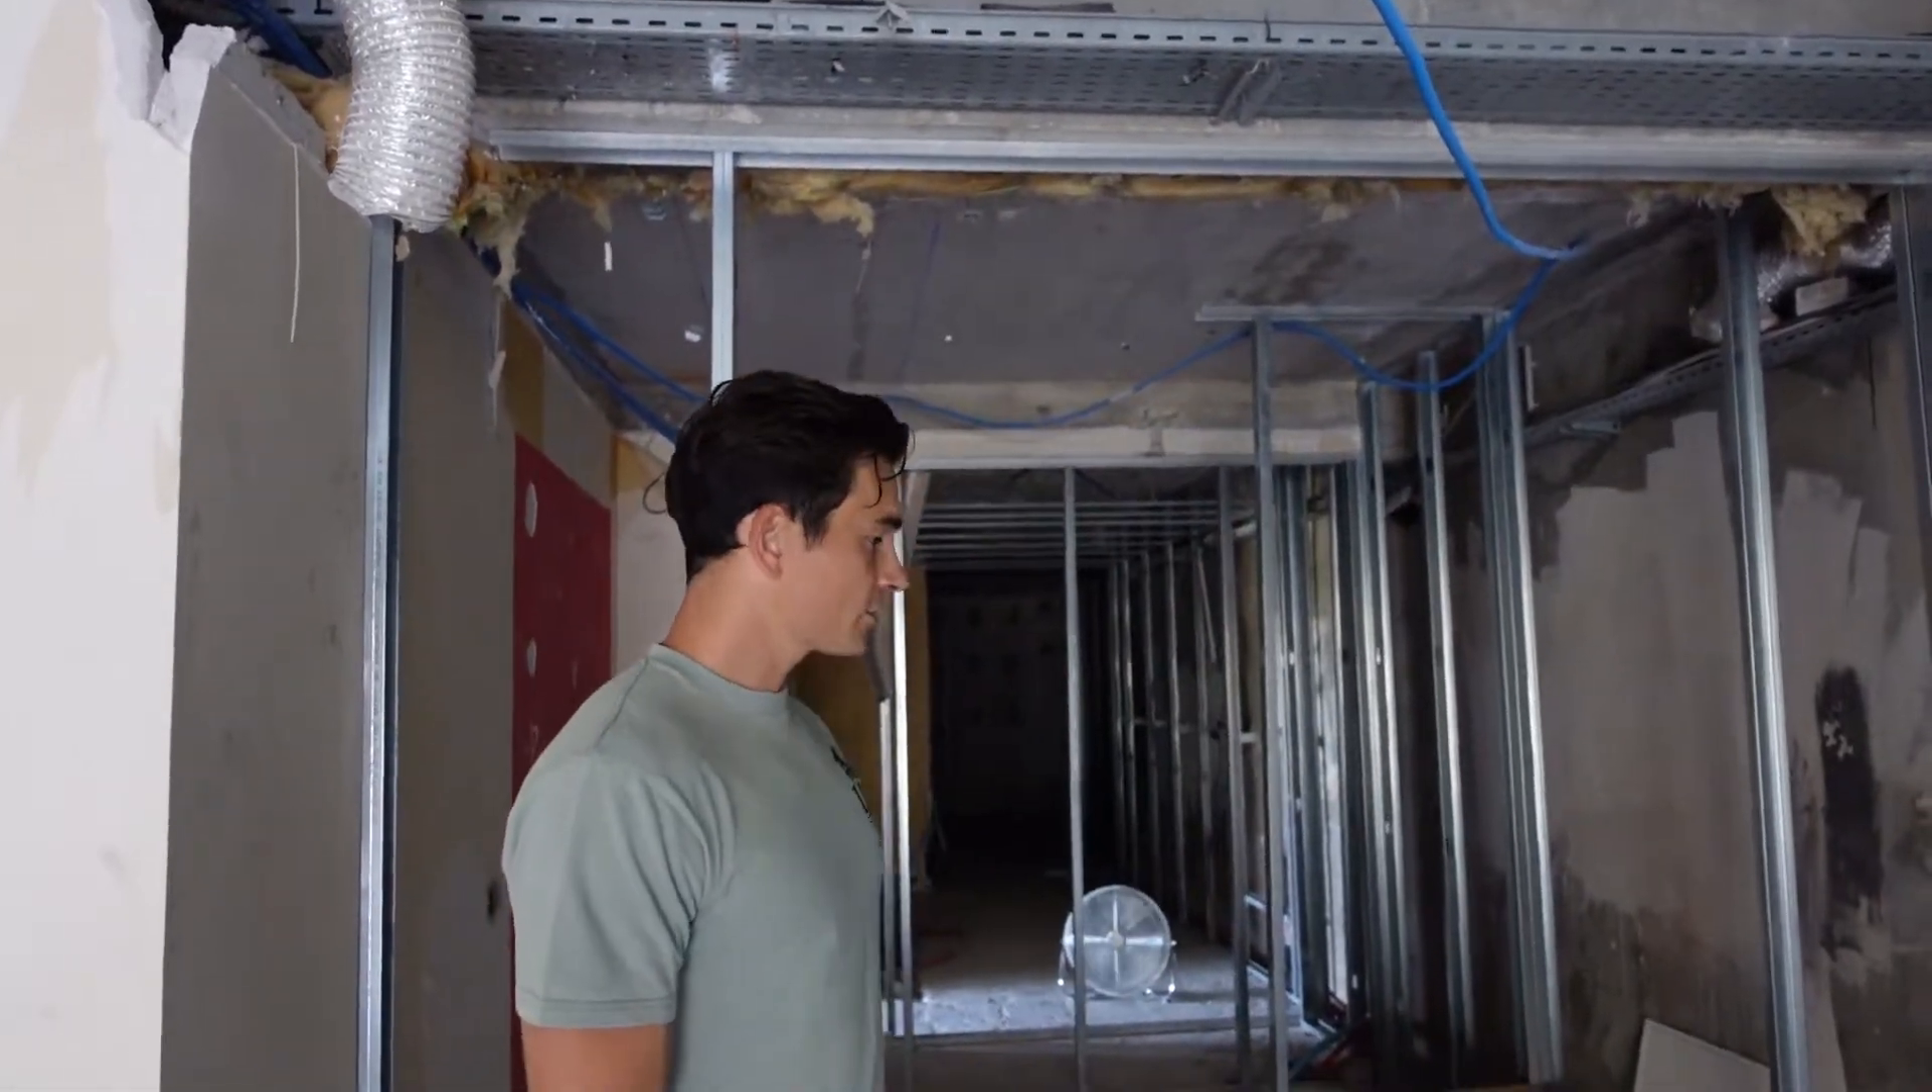As you can see we've removed all the walls in this area.